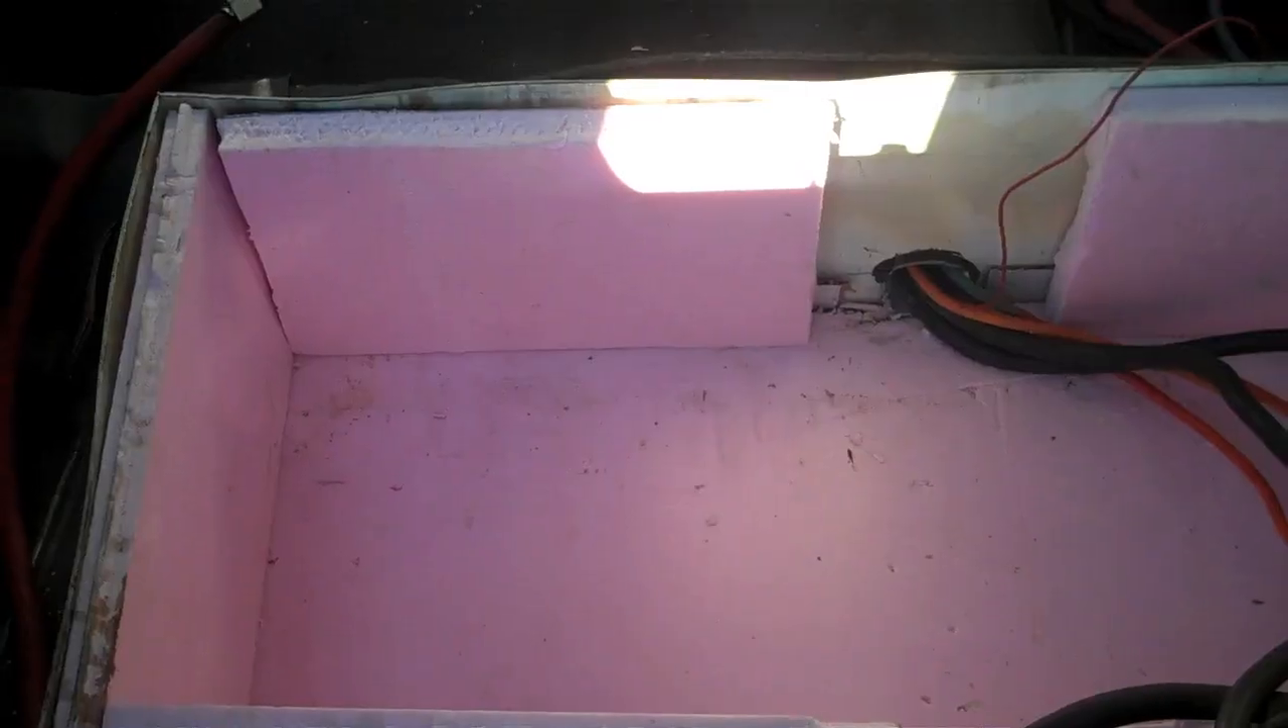Meanwhile back in the car I removed all of the batteries from the back seat battery box.